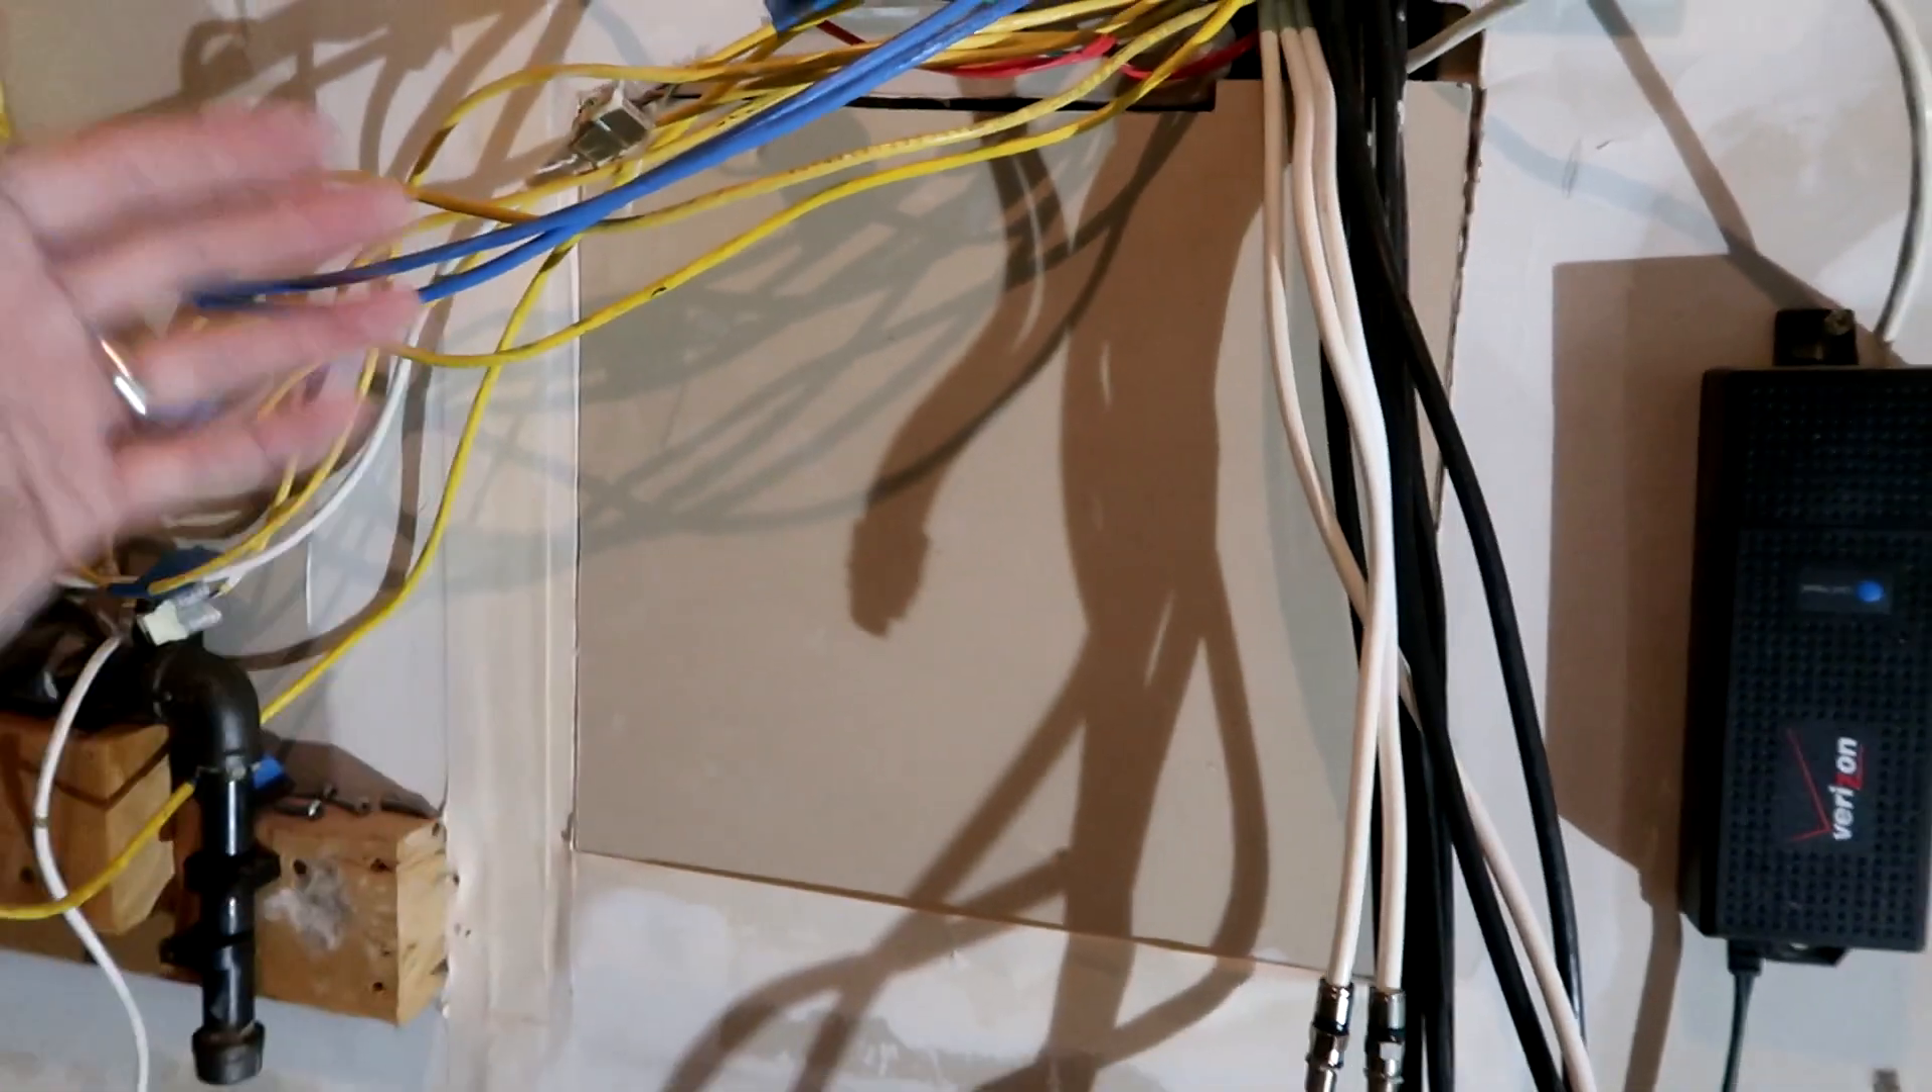Then i just cut a piece of drywall to fit in which is now in place.